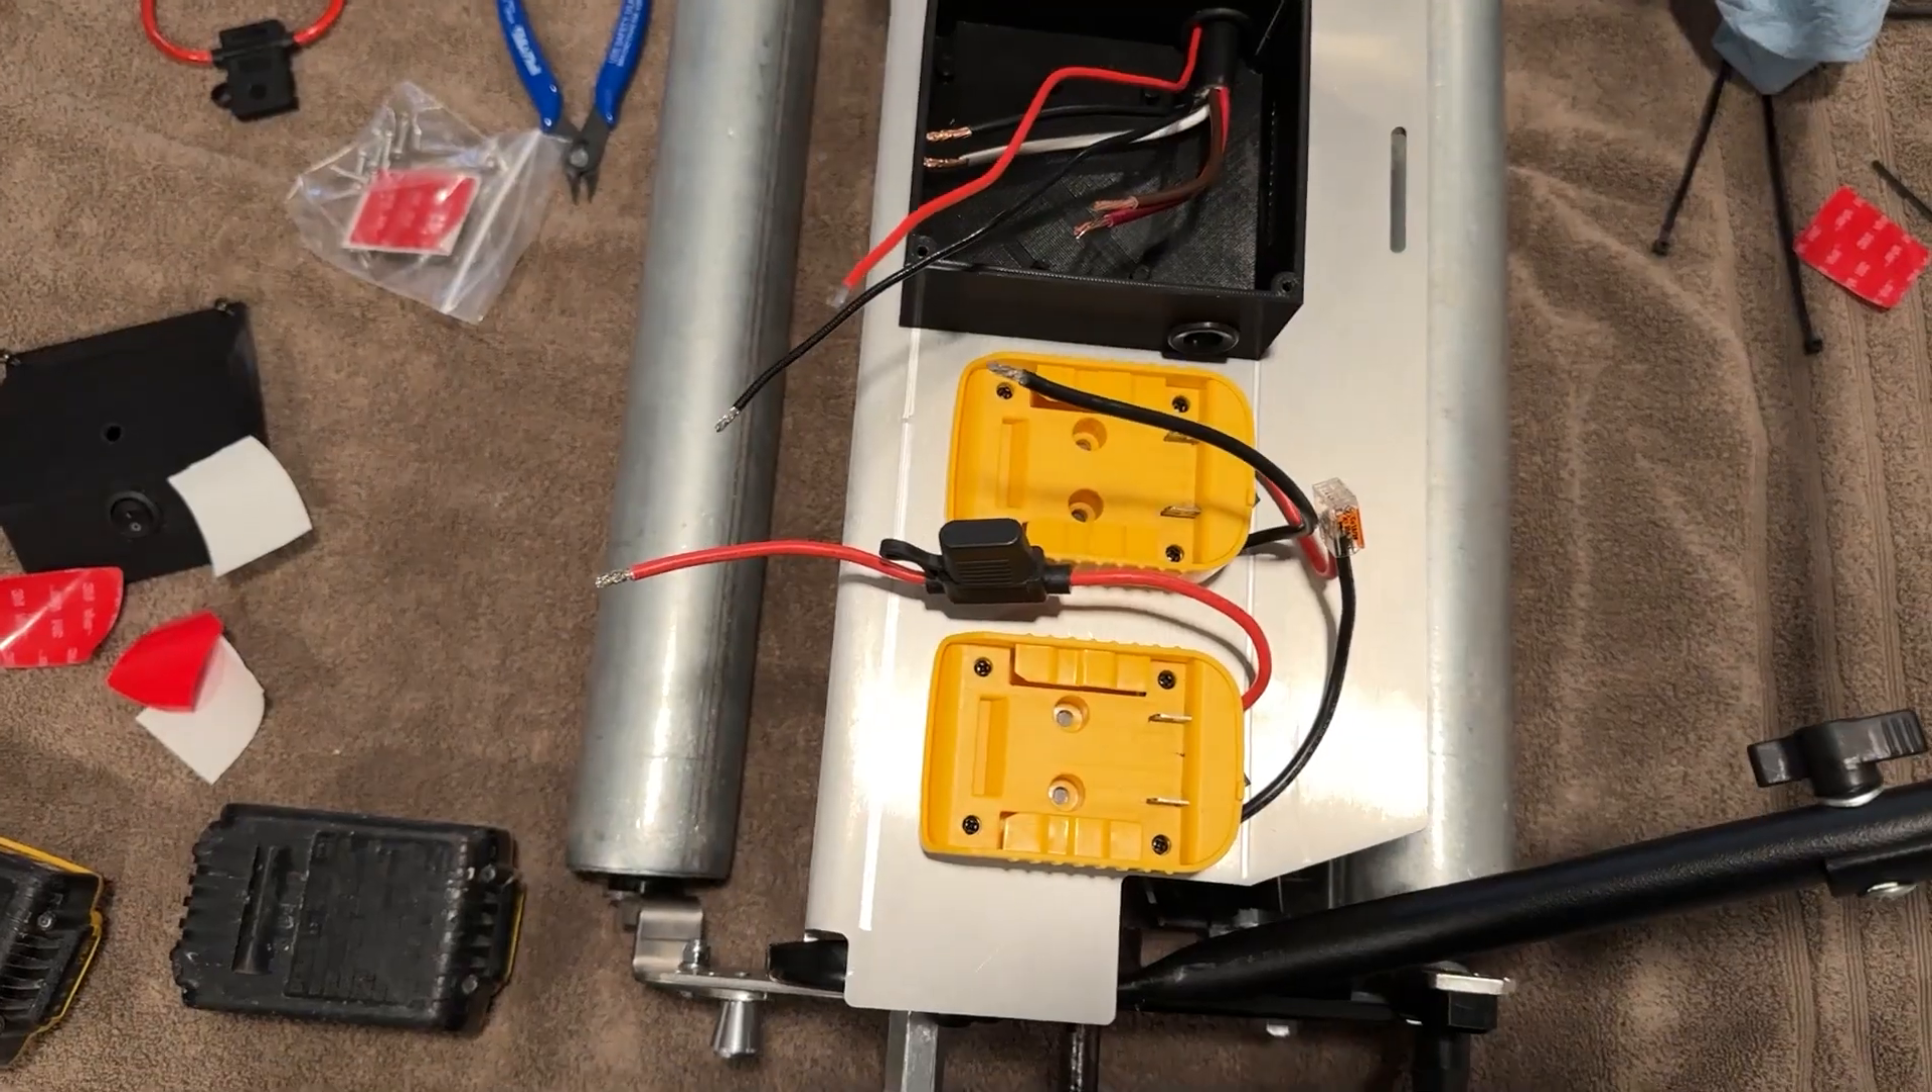Okay so we got our adapters both mounted and now we're going to look at wiring everything up.